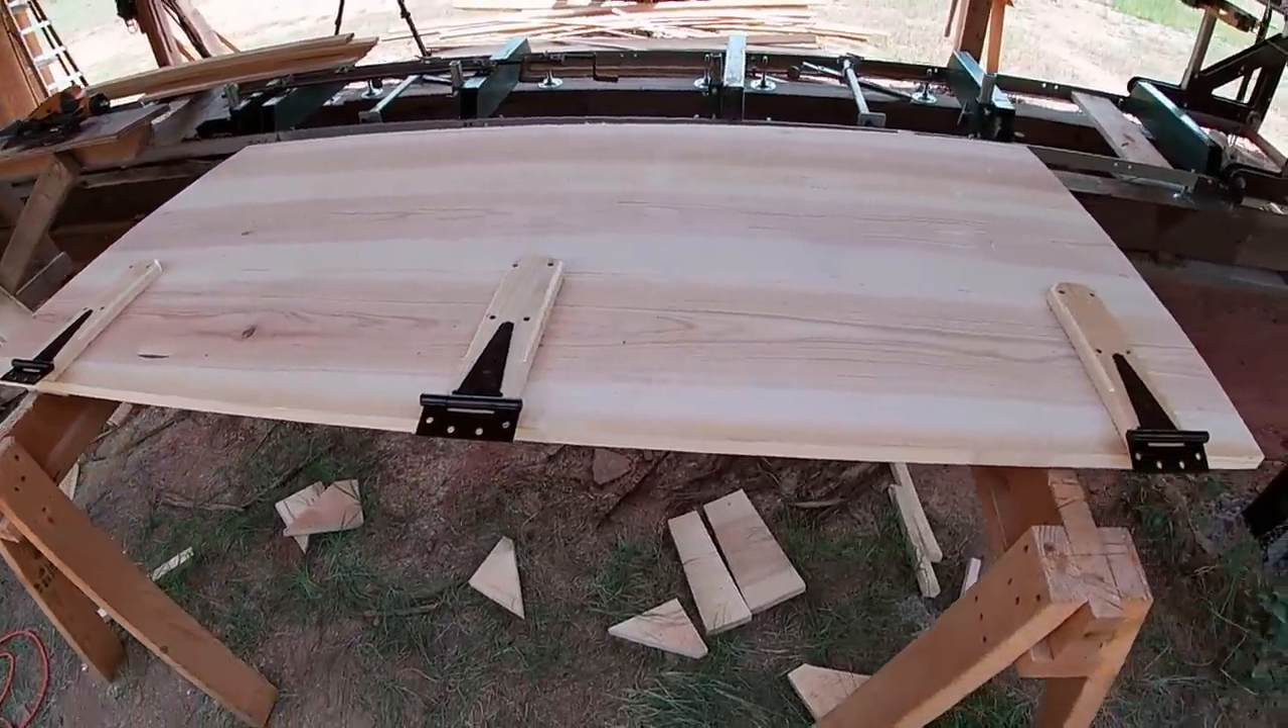Okay, I've got the door all put together. I went ahead and put the hinges on and the little pieces that the hinges actually sit on to keep the door back flush with the edge of the jamb.